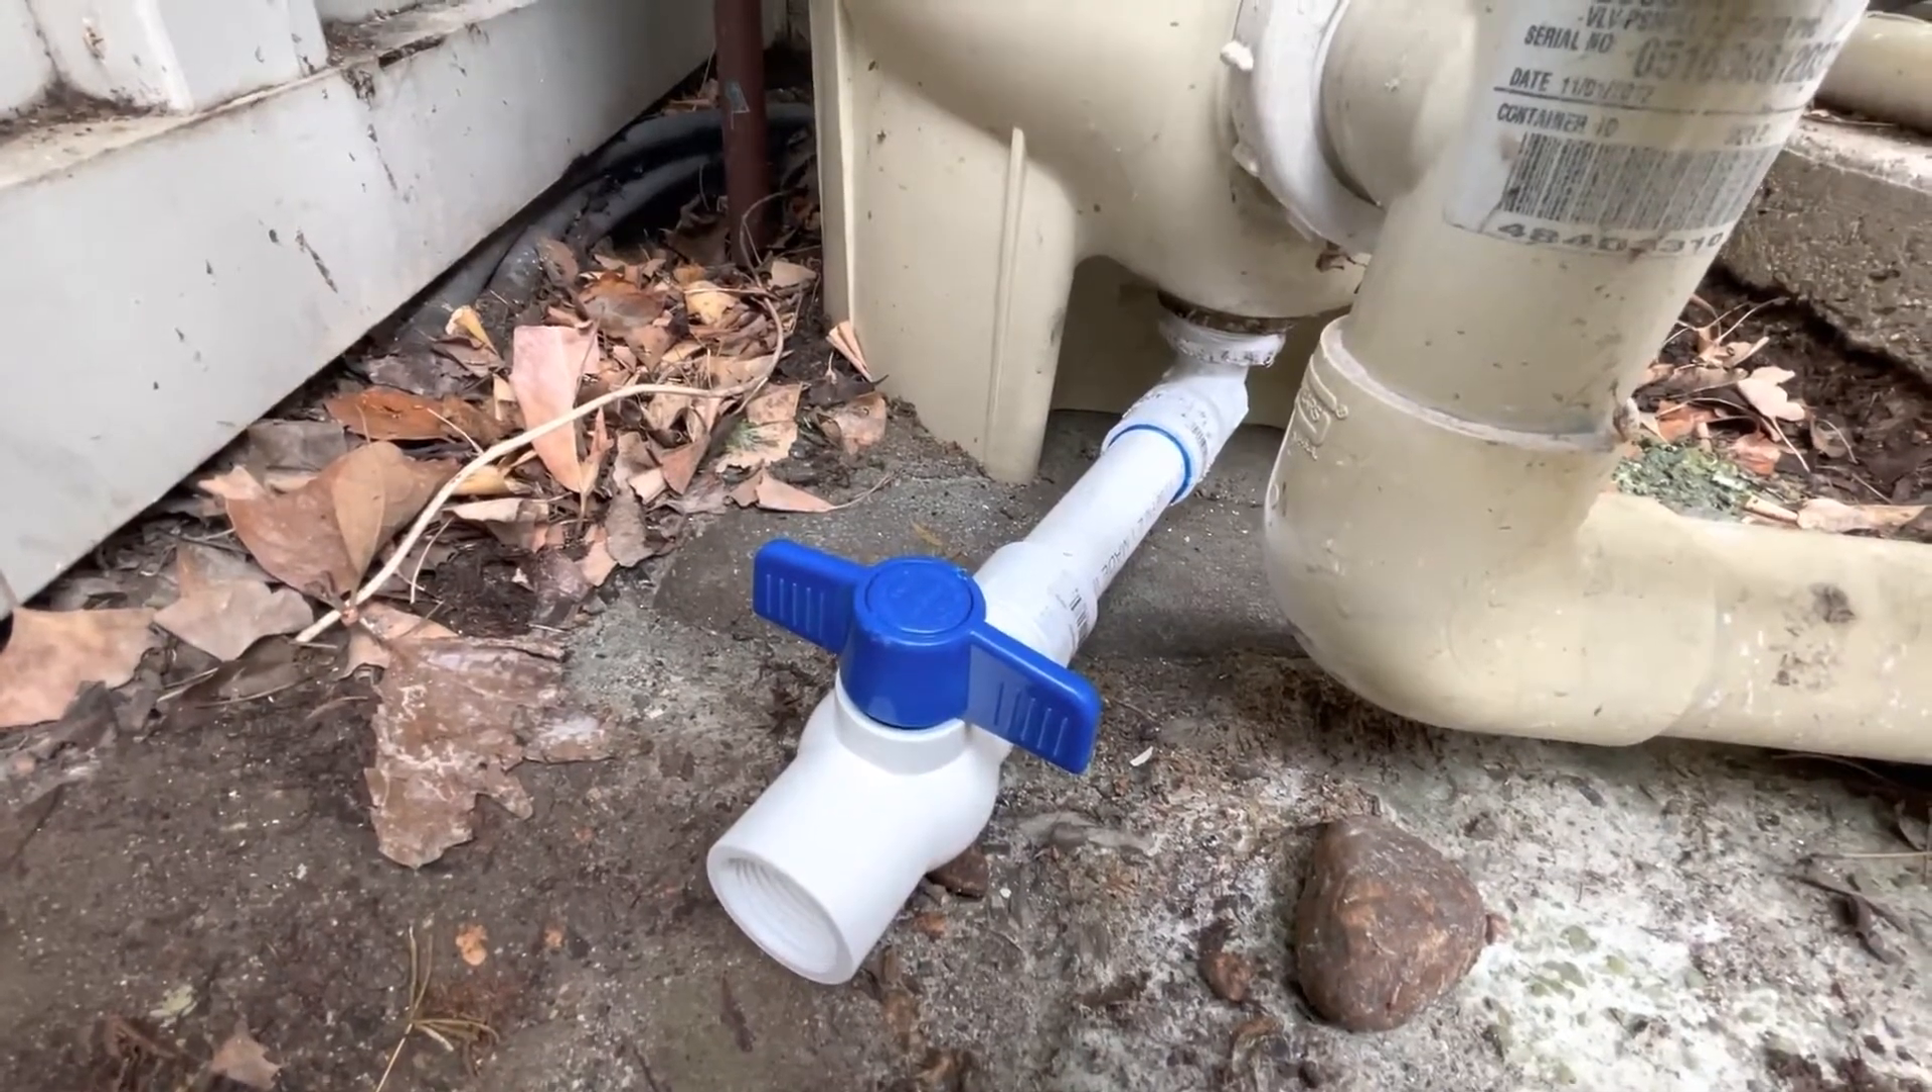Okay so i have added a ball valve using pvc one inch stuff to my pool filter.